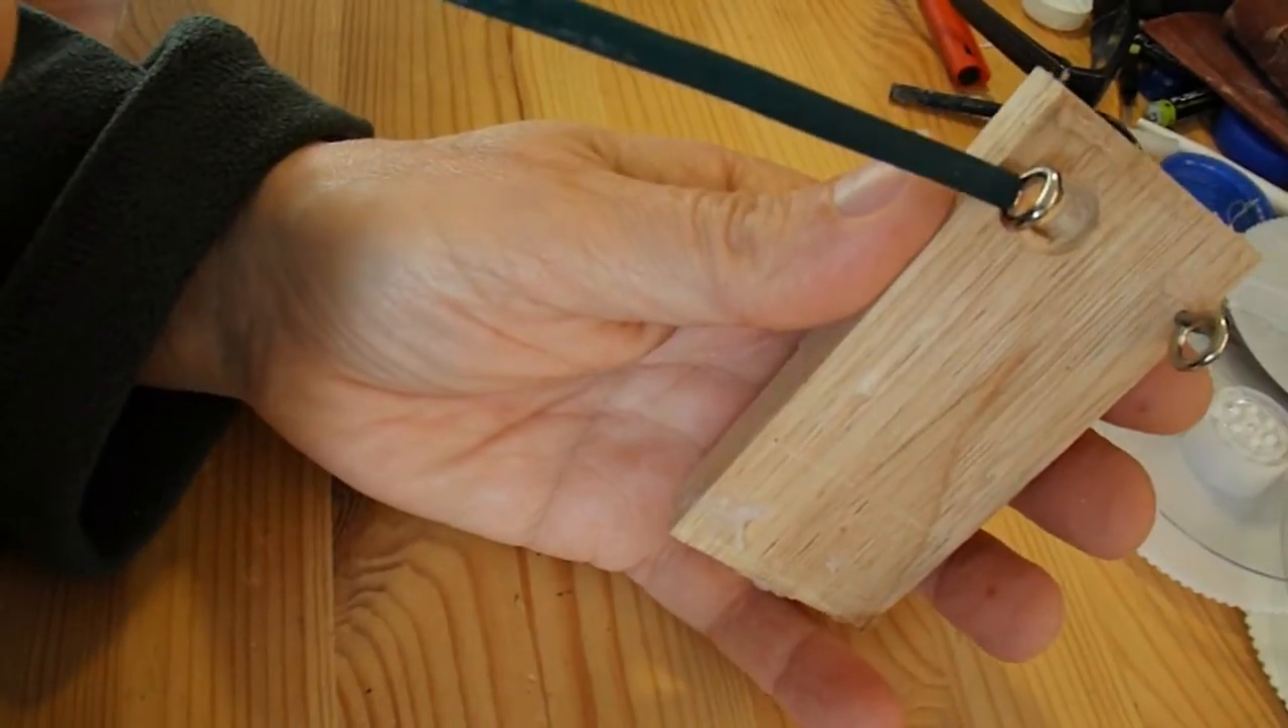I've also drilled a couple of very small holes there, and attached these metal eyes.